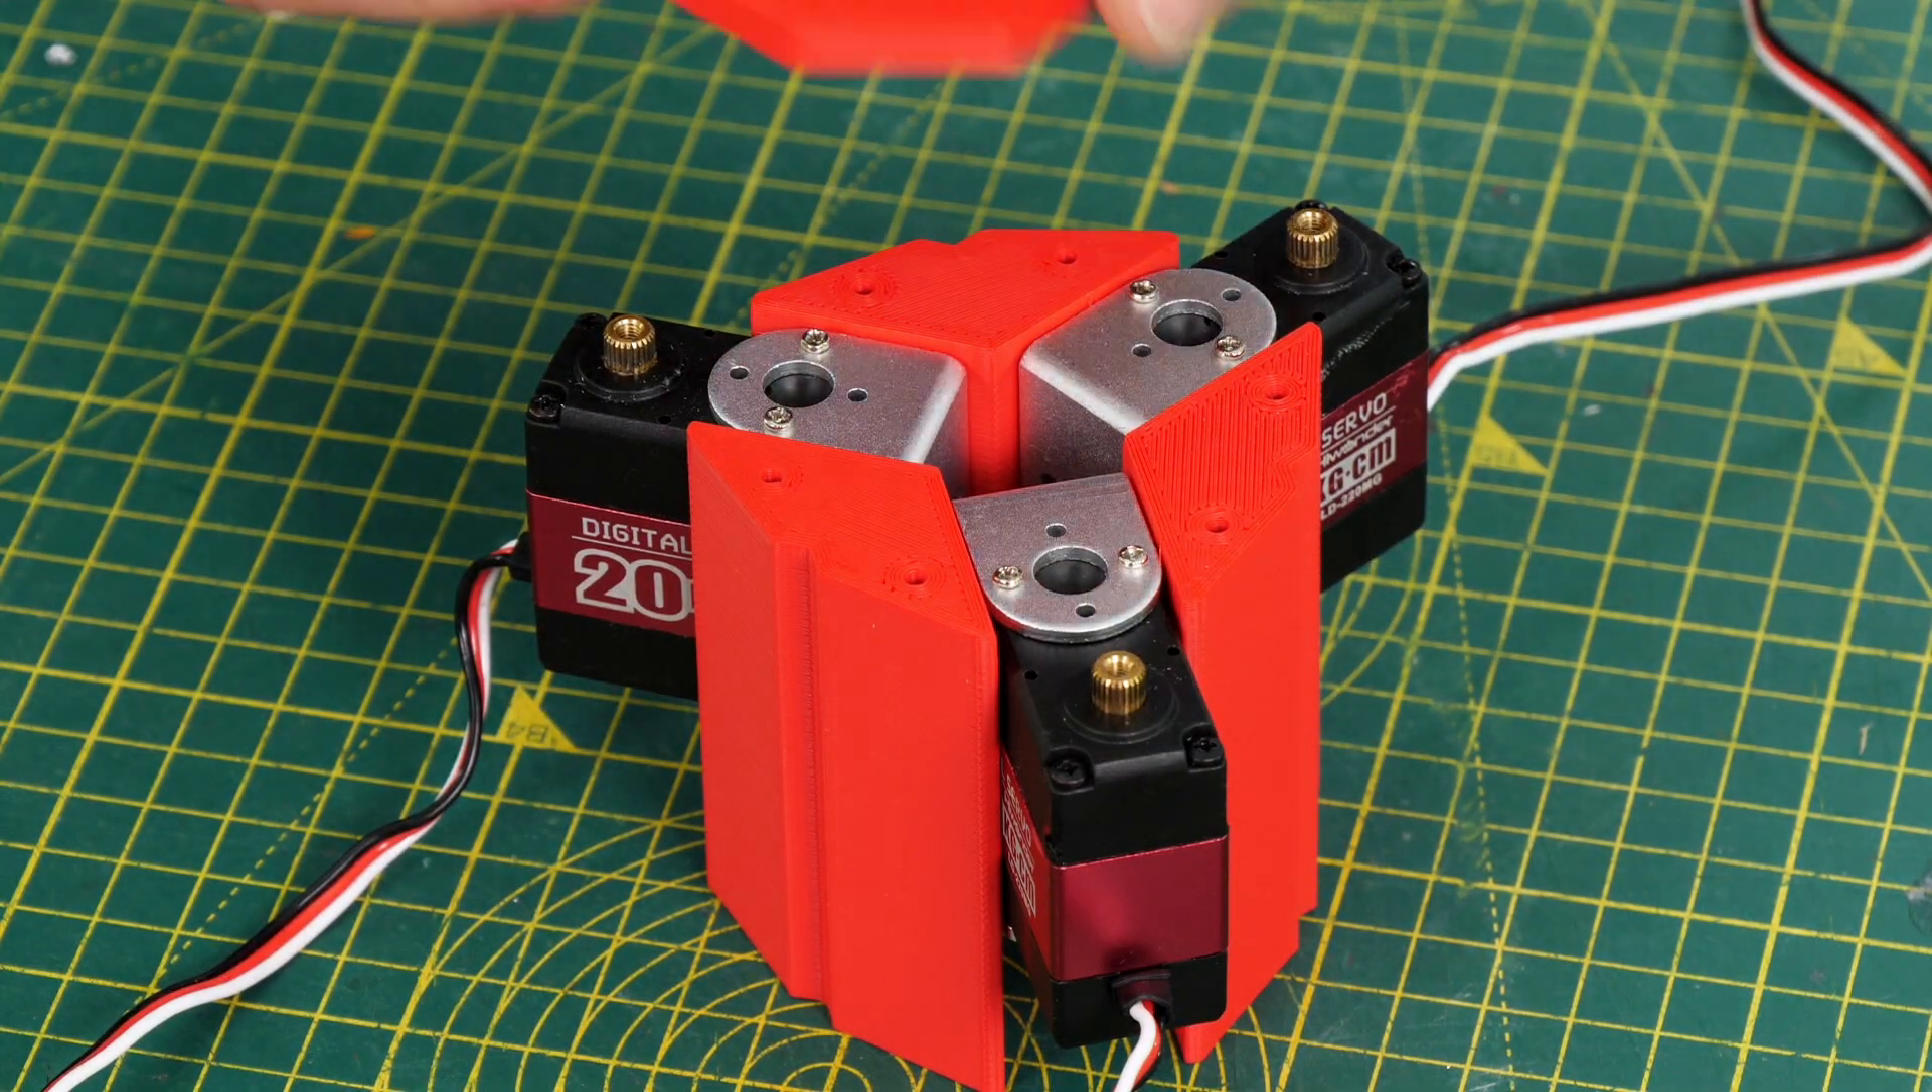So we've got three servos and those are all fitted together with these 3D prints that just plug into the bracket there.